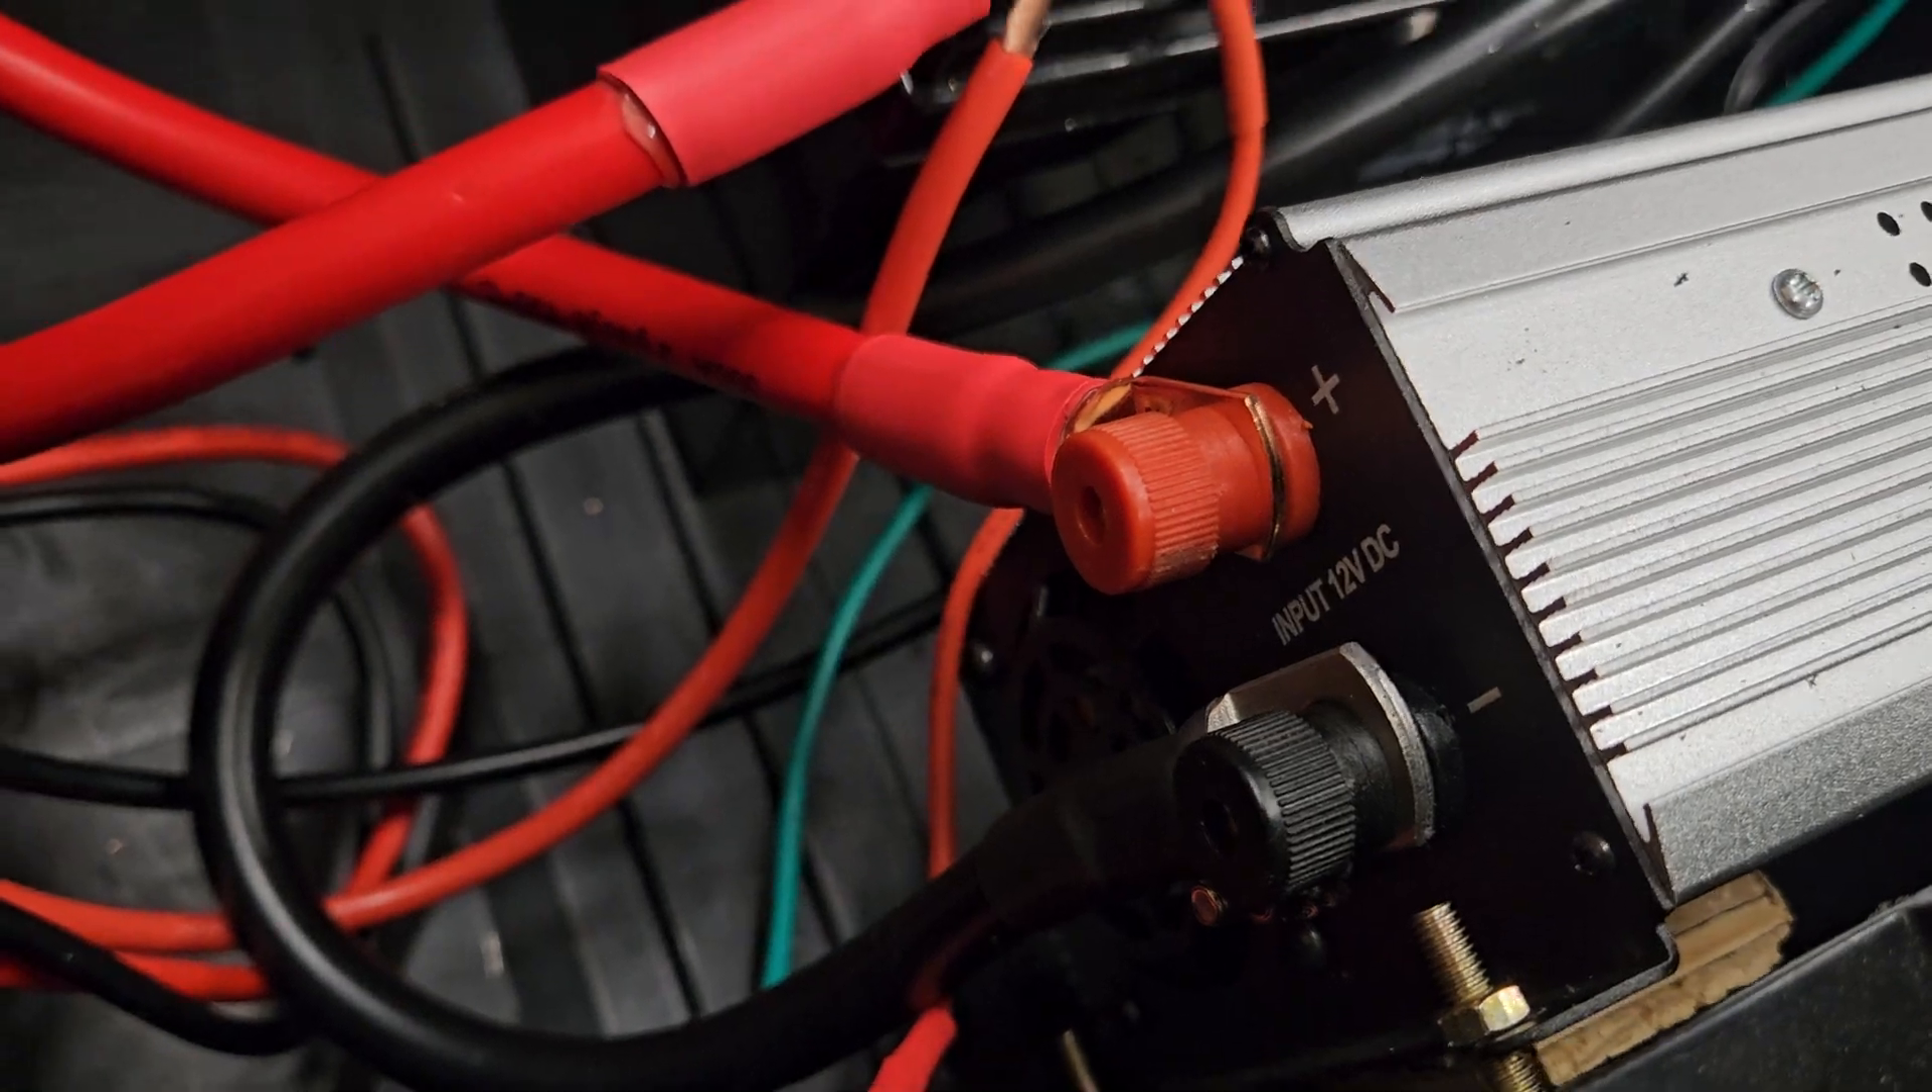I've also went ahead and hooked up the negative cable from the battery to the inverter.